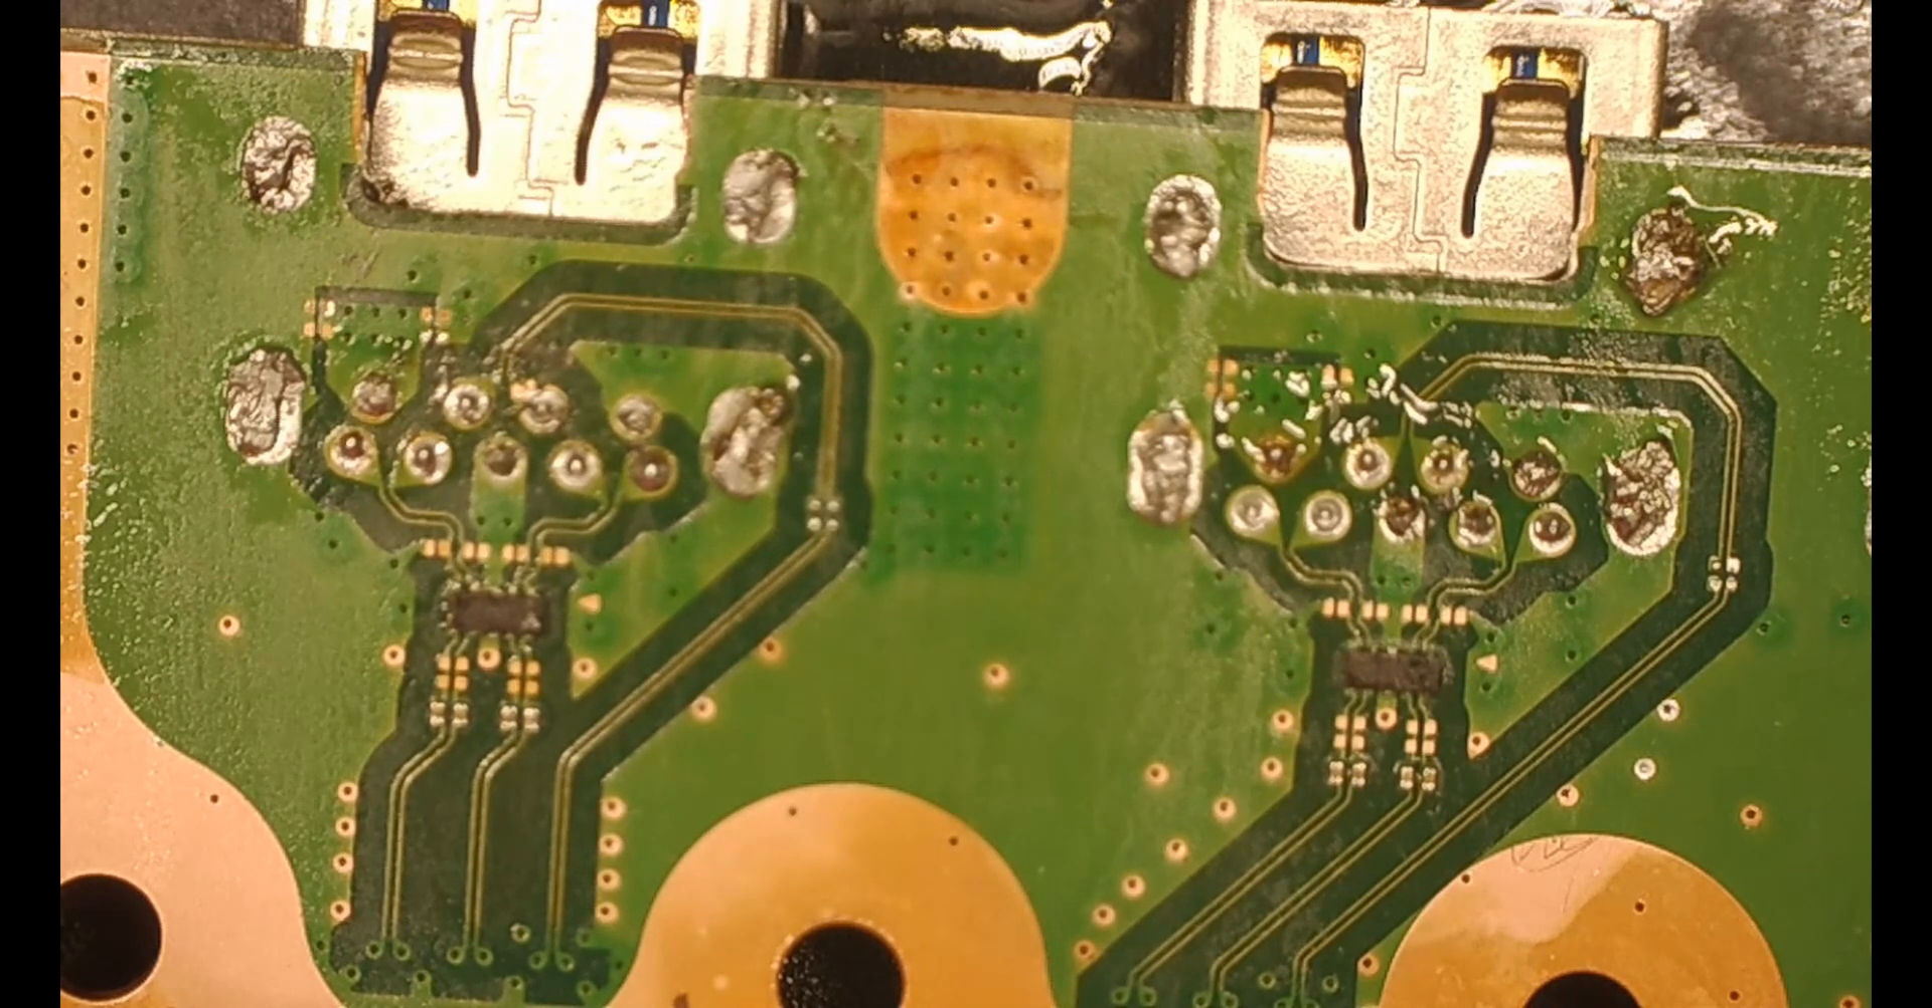And there is the soldered in ports, both of them.